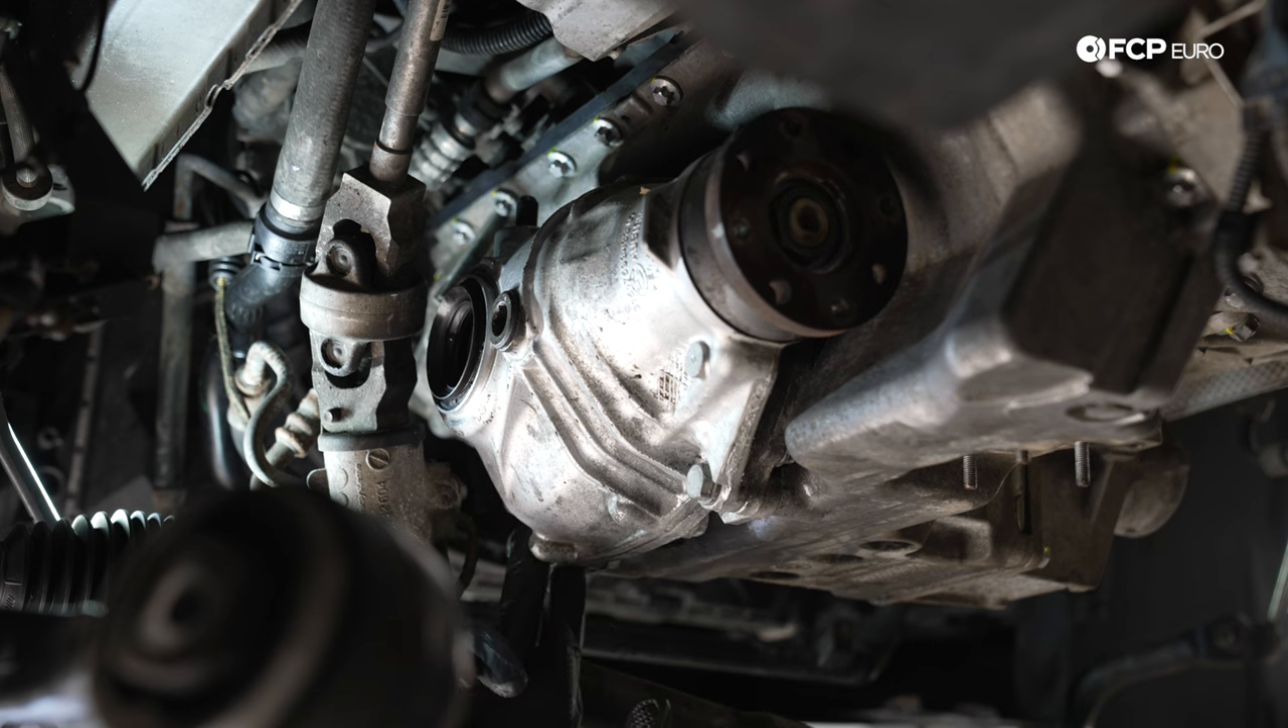Now we have our diff back on and our output flange back on.